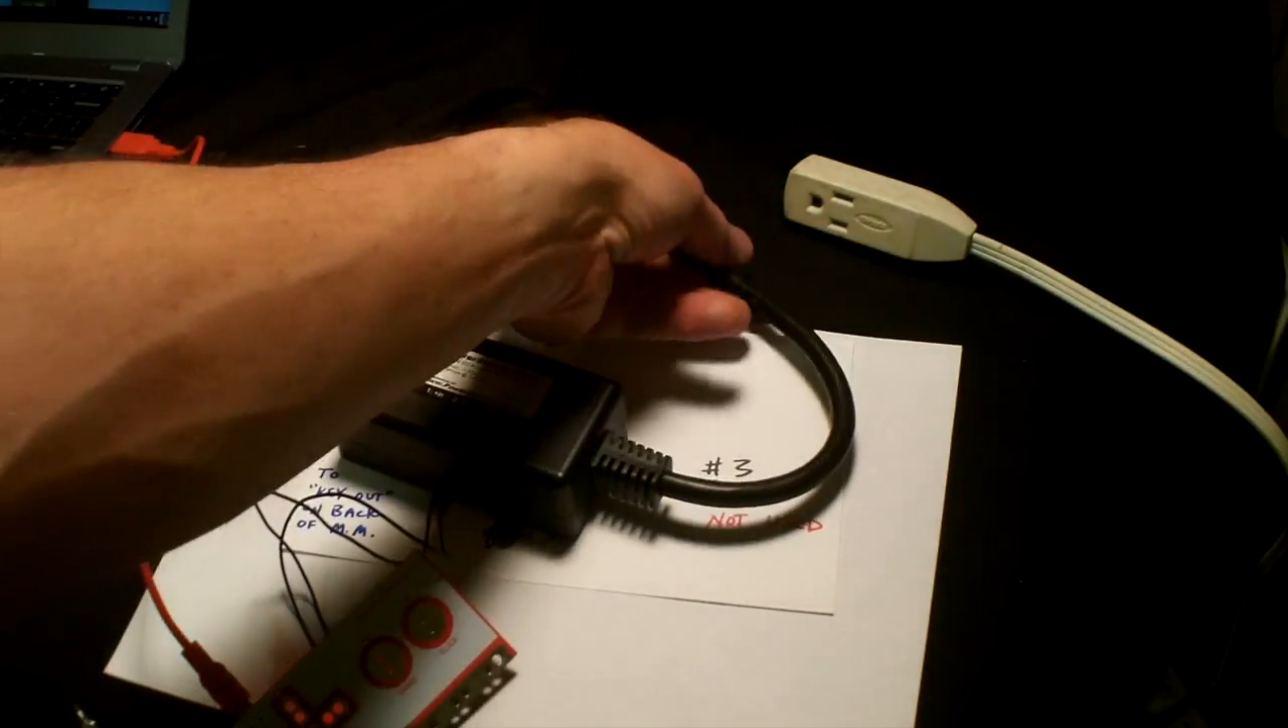So here we have our power switch tail connected to our makey makey however I haven't connected it to the power here.